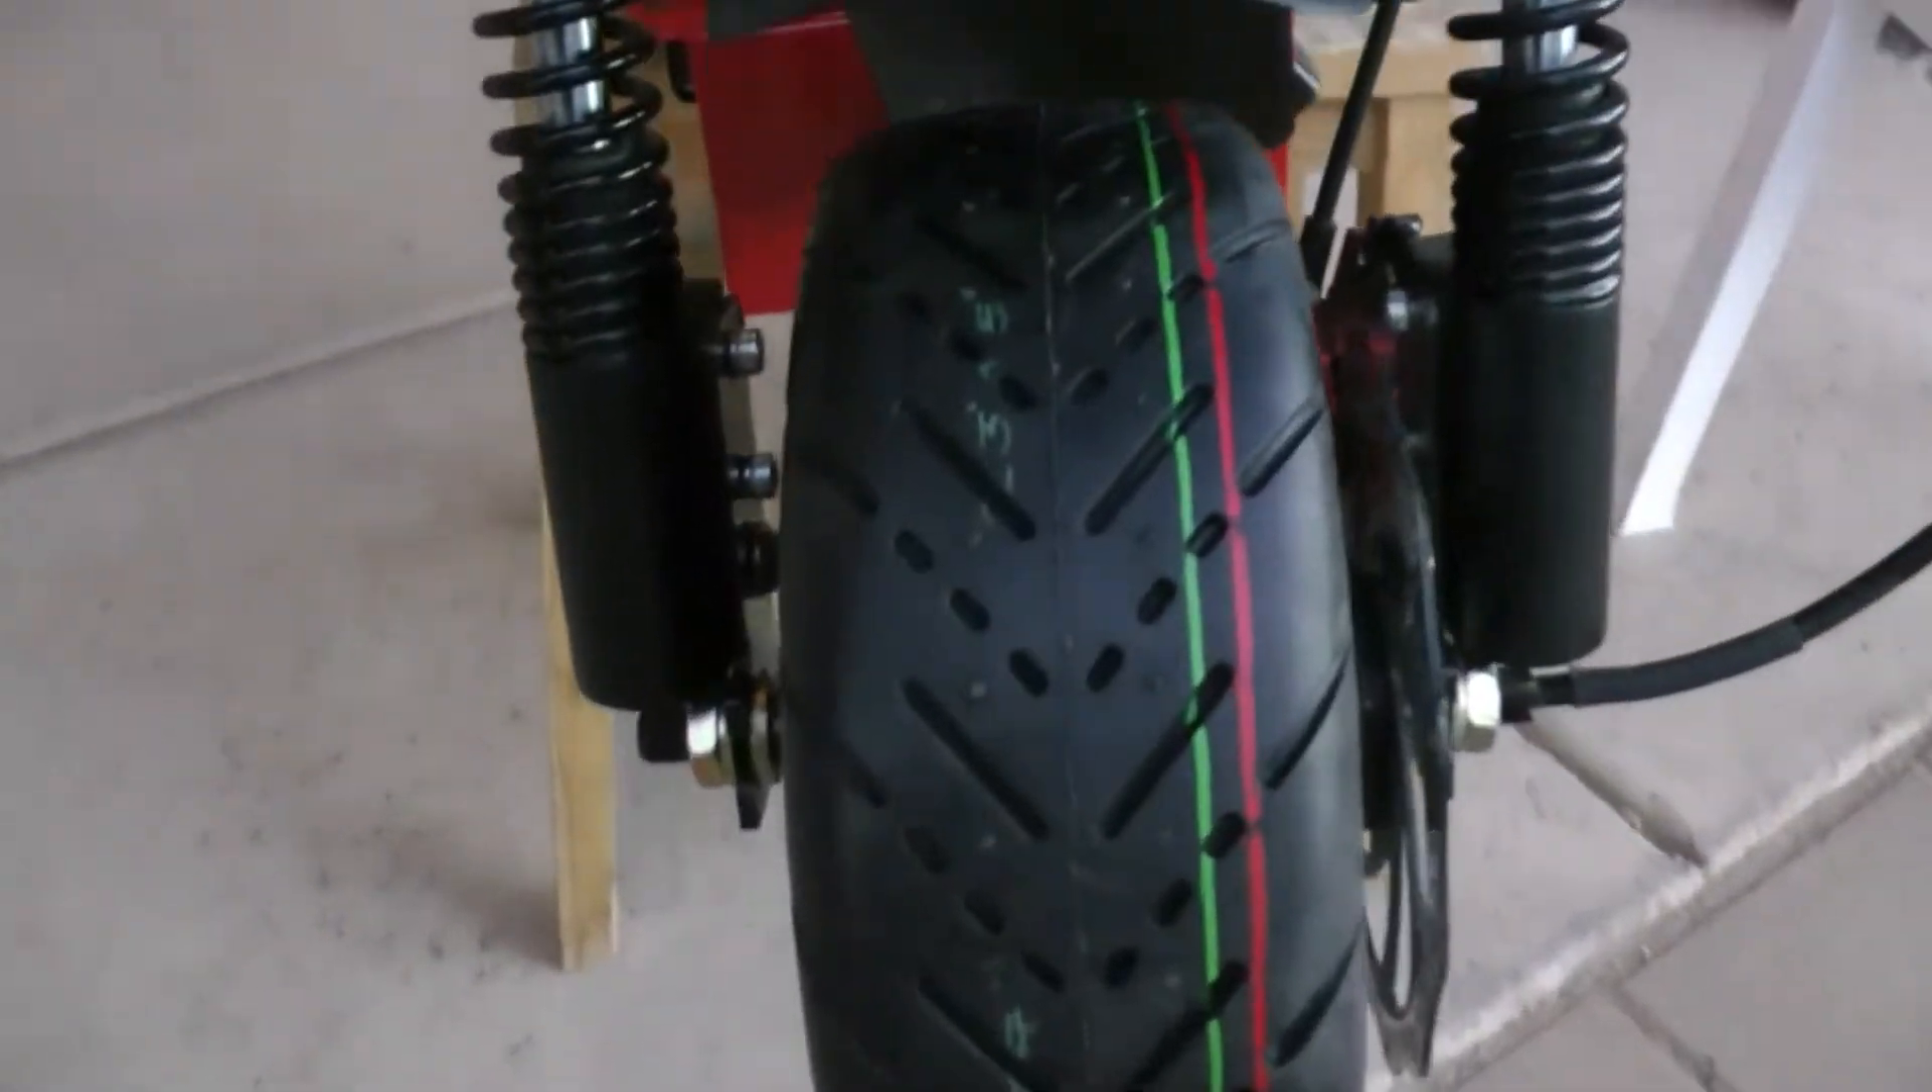Got the wheel mounted back on there.